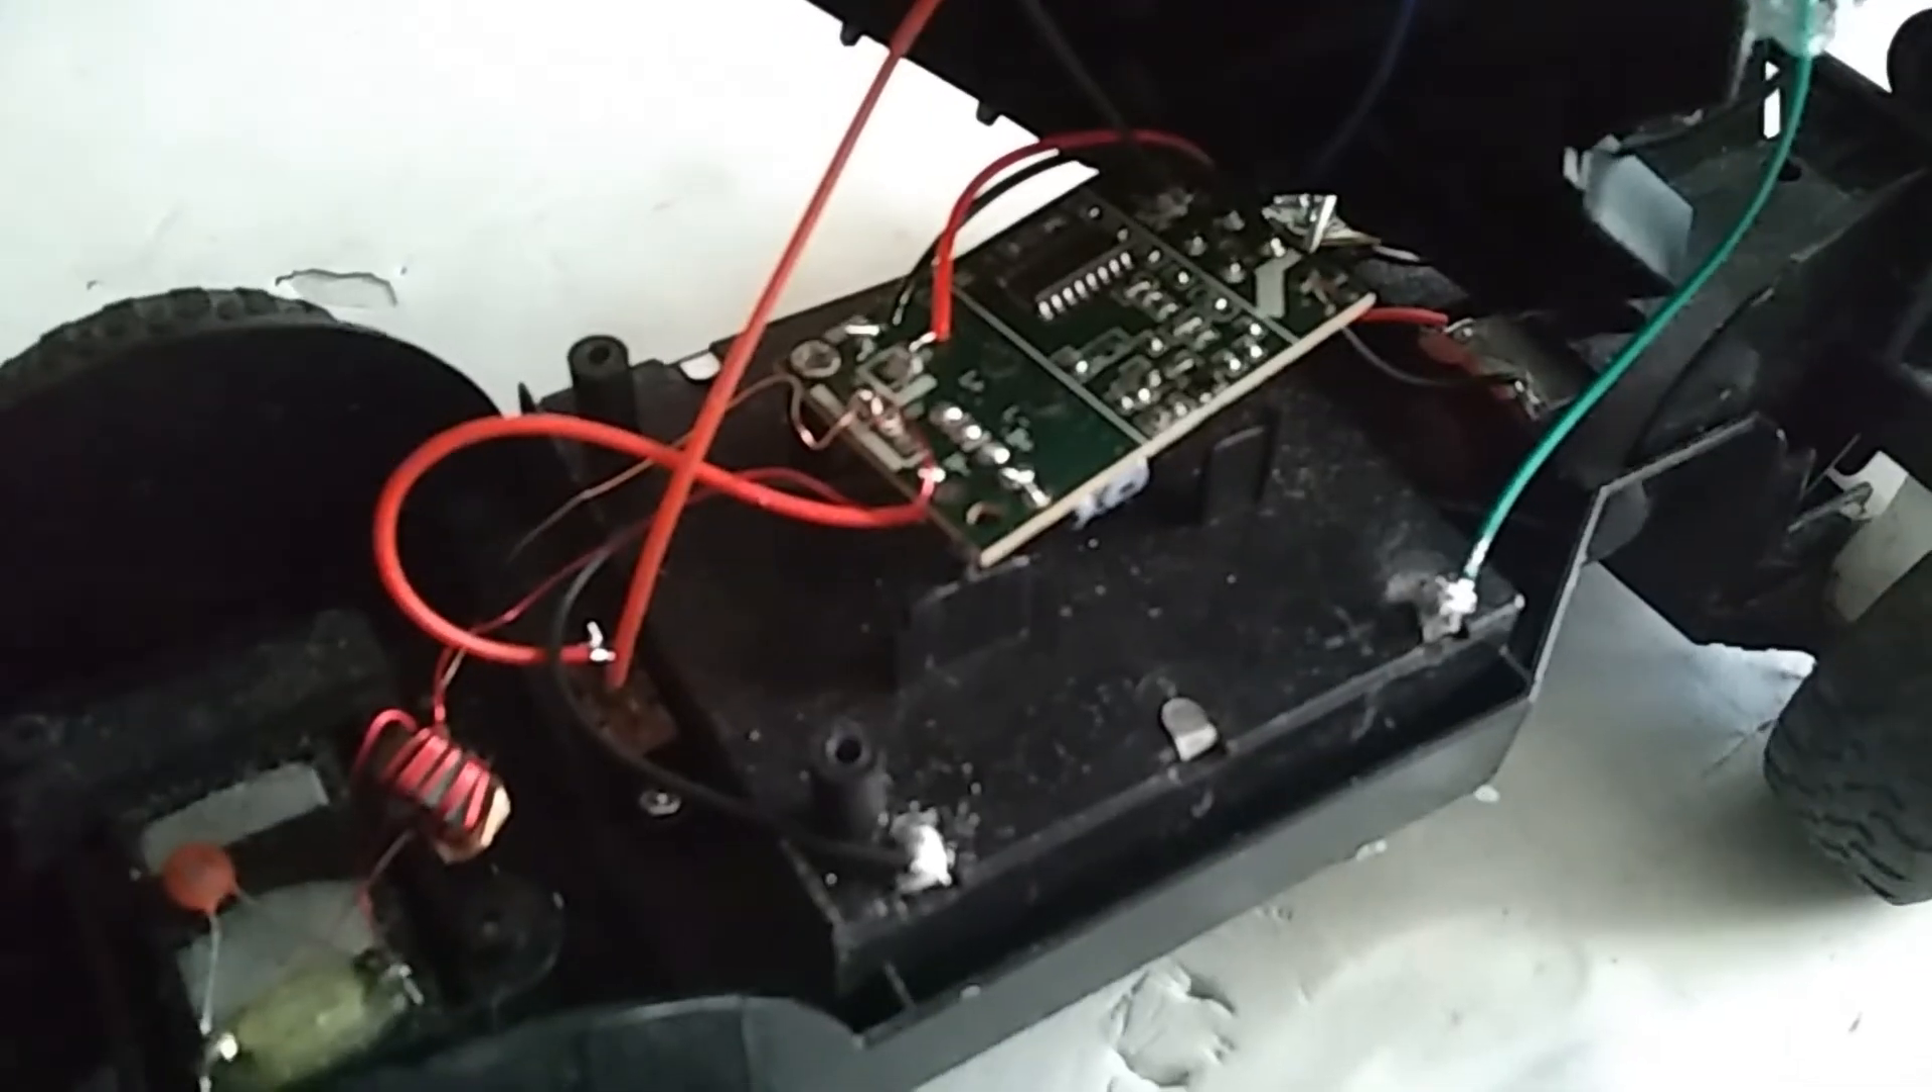Ahora vemos el receptor ya instalado en el juguete.